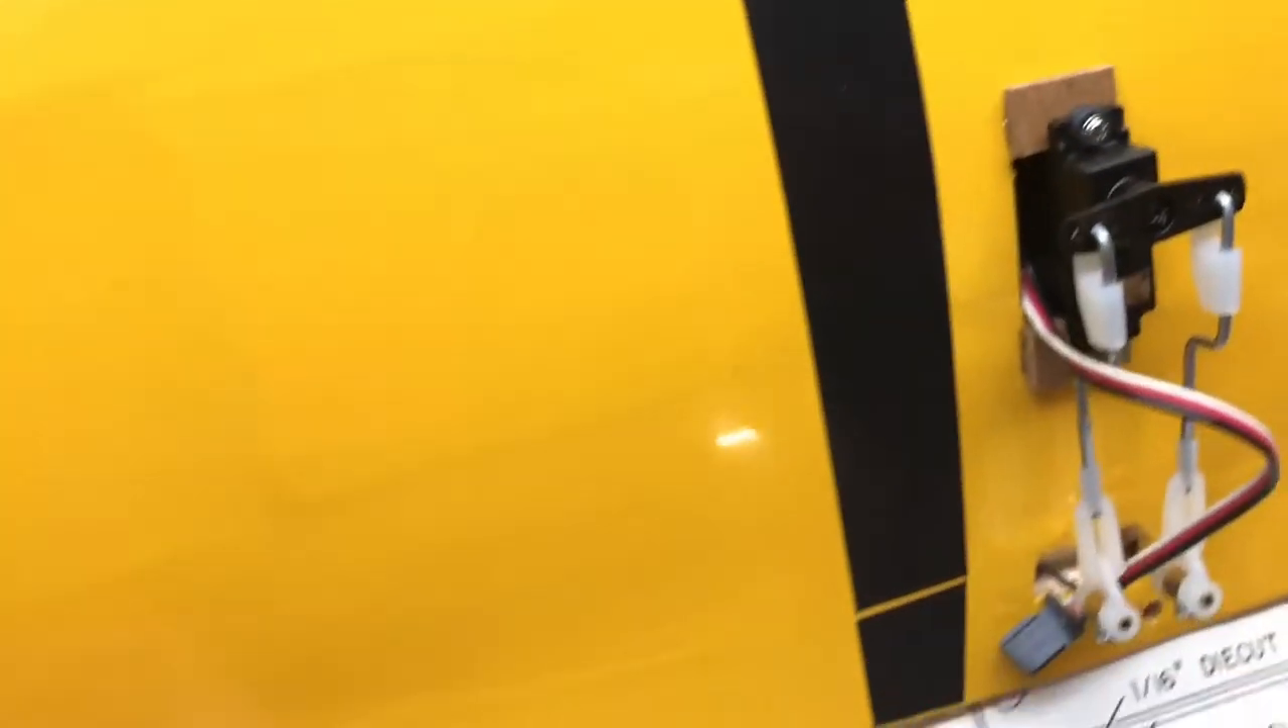Here's the constructed or finished wing and there's the aileron servo mounted in the wing as shown on the plans.